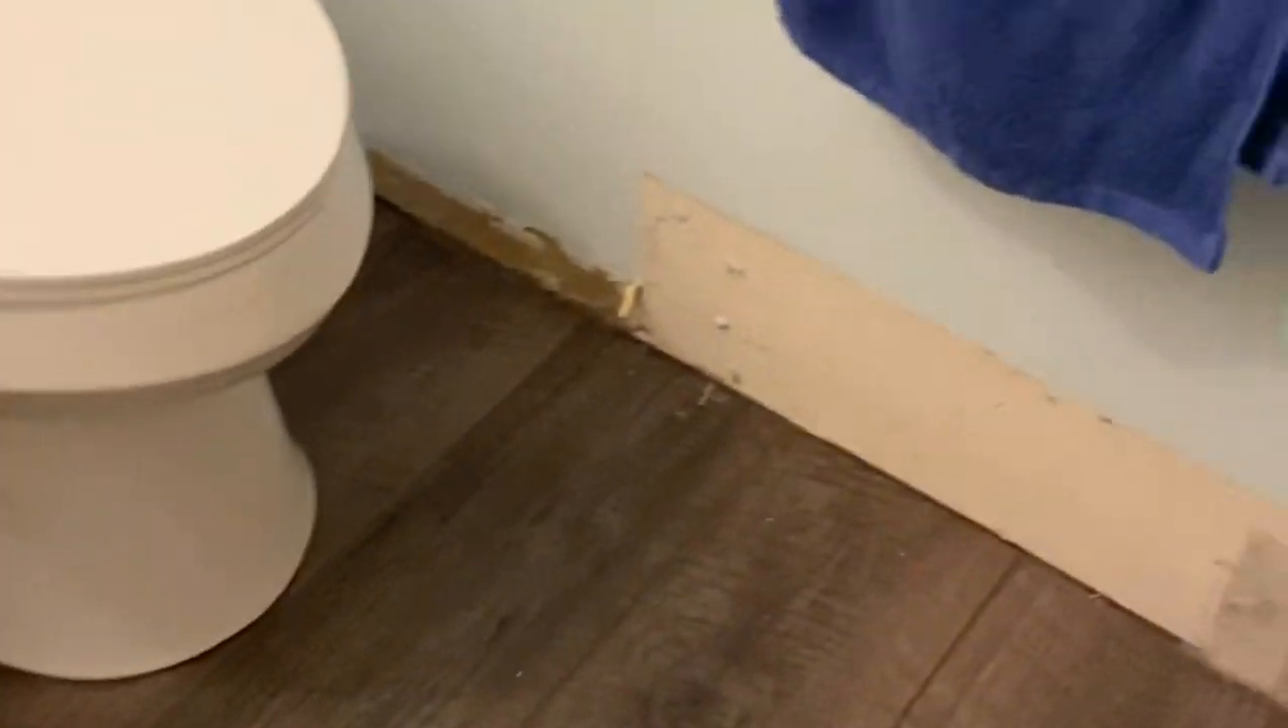The floor looks so good, and now we've got some work to do over here on the wall, but the floor is in and the toilet is in.